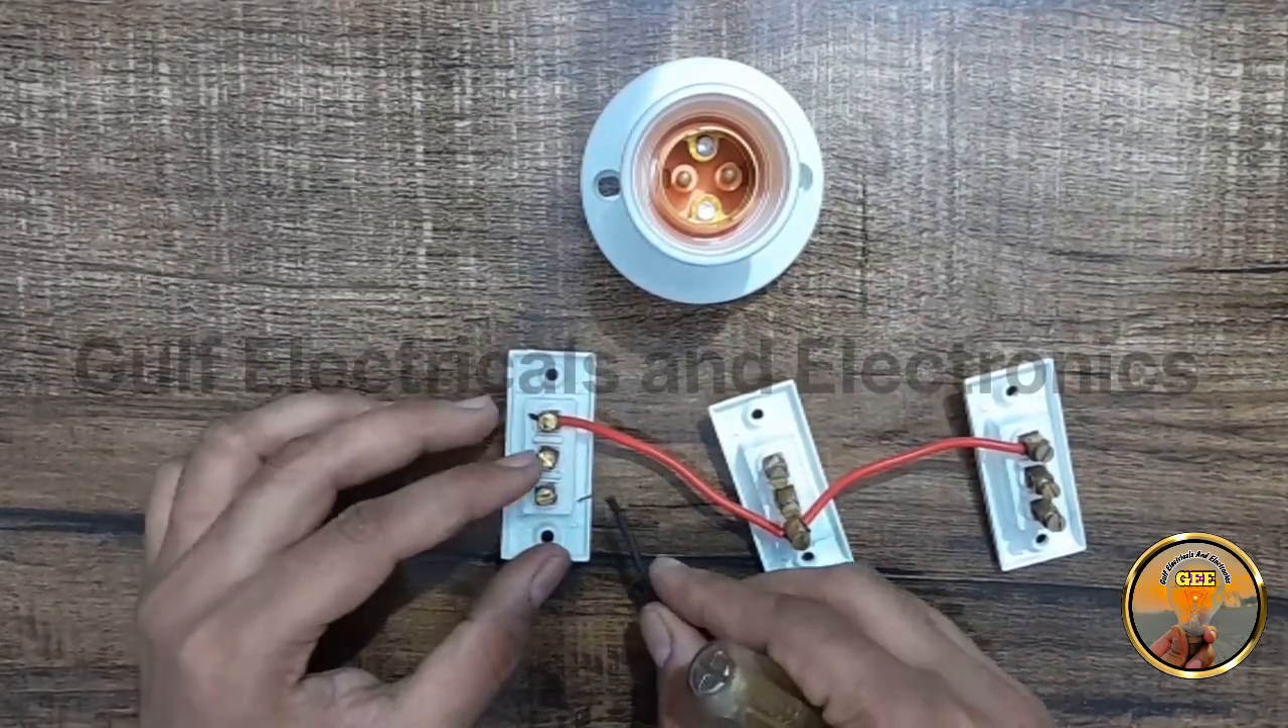इनको तीनों स्विच को आपस में लूप कर दिया है।